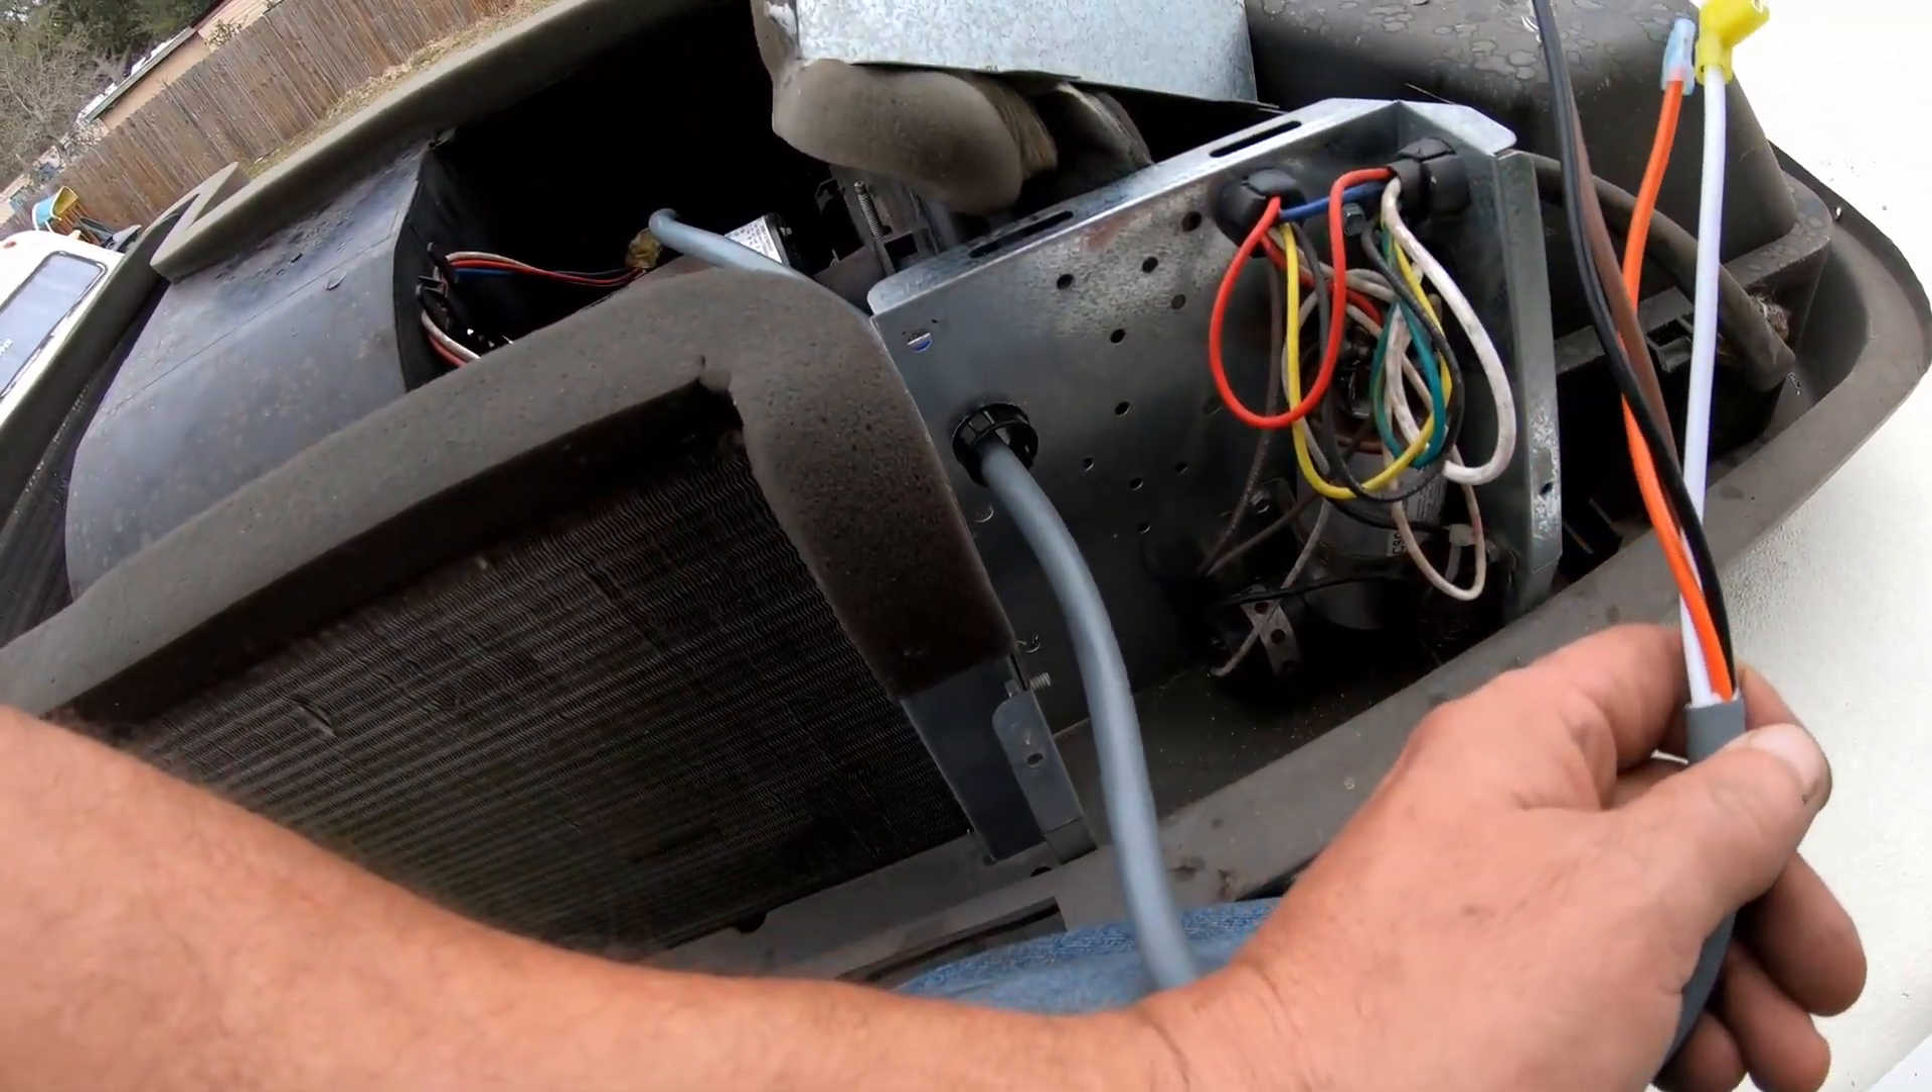I drilled my hole here put my grommet in now i just gotta plug my wires up and splice them together.